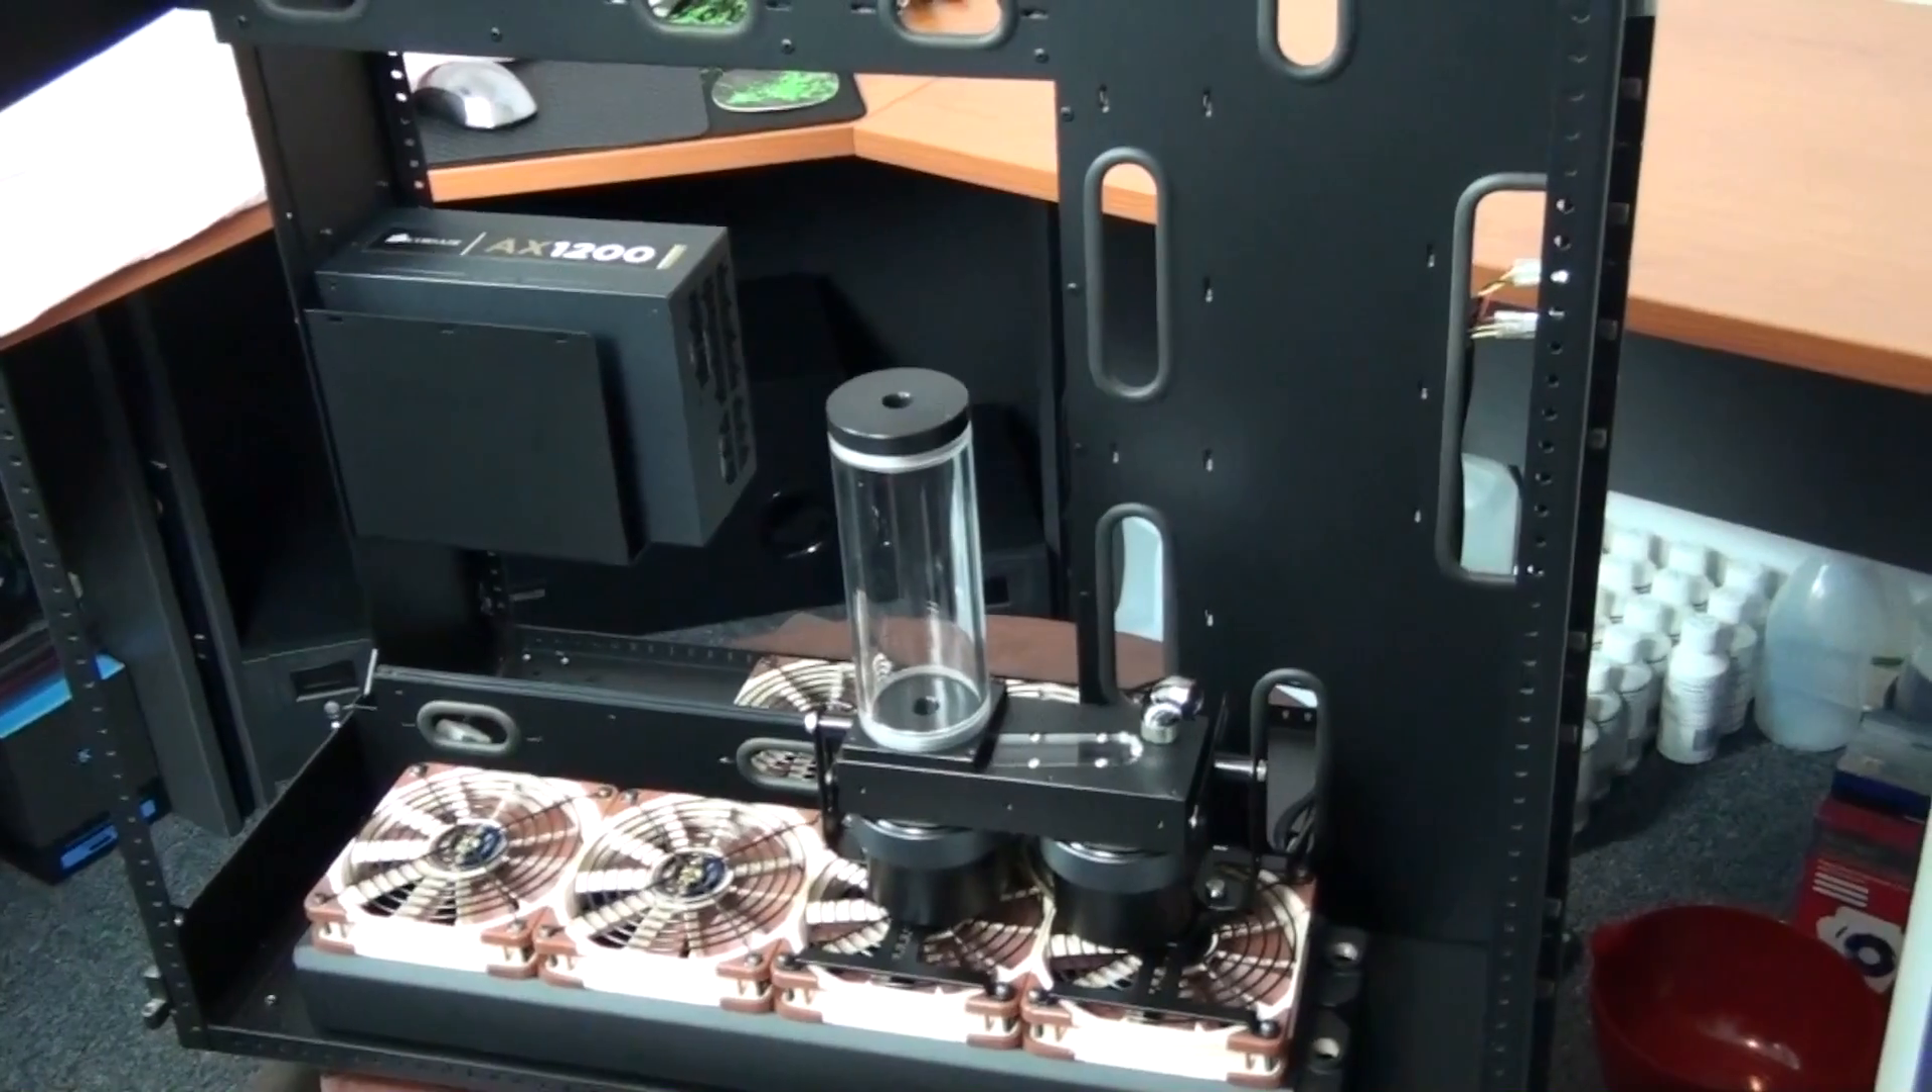I have also removed one of the power supplies. So, I just have a single AX1200 installed.